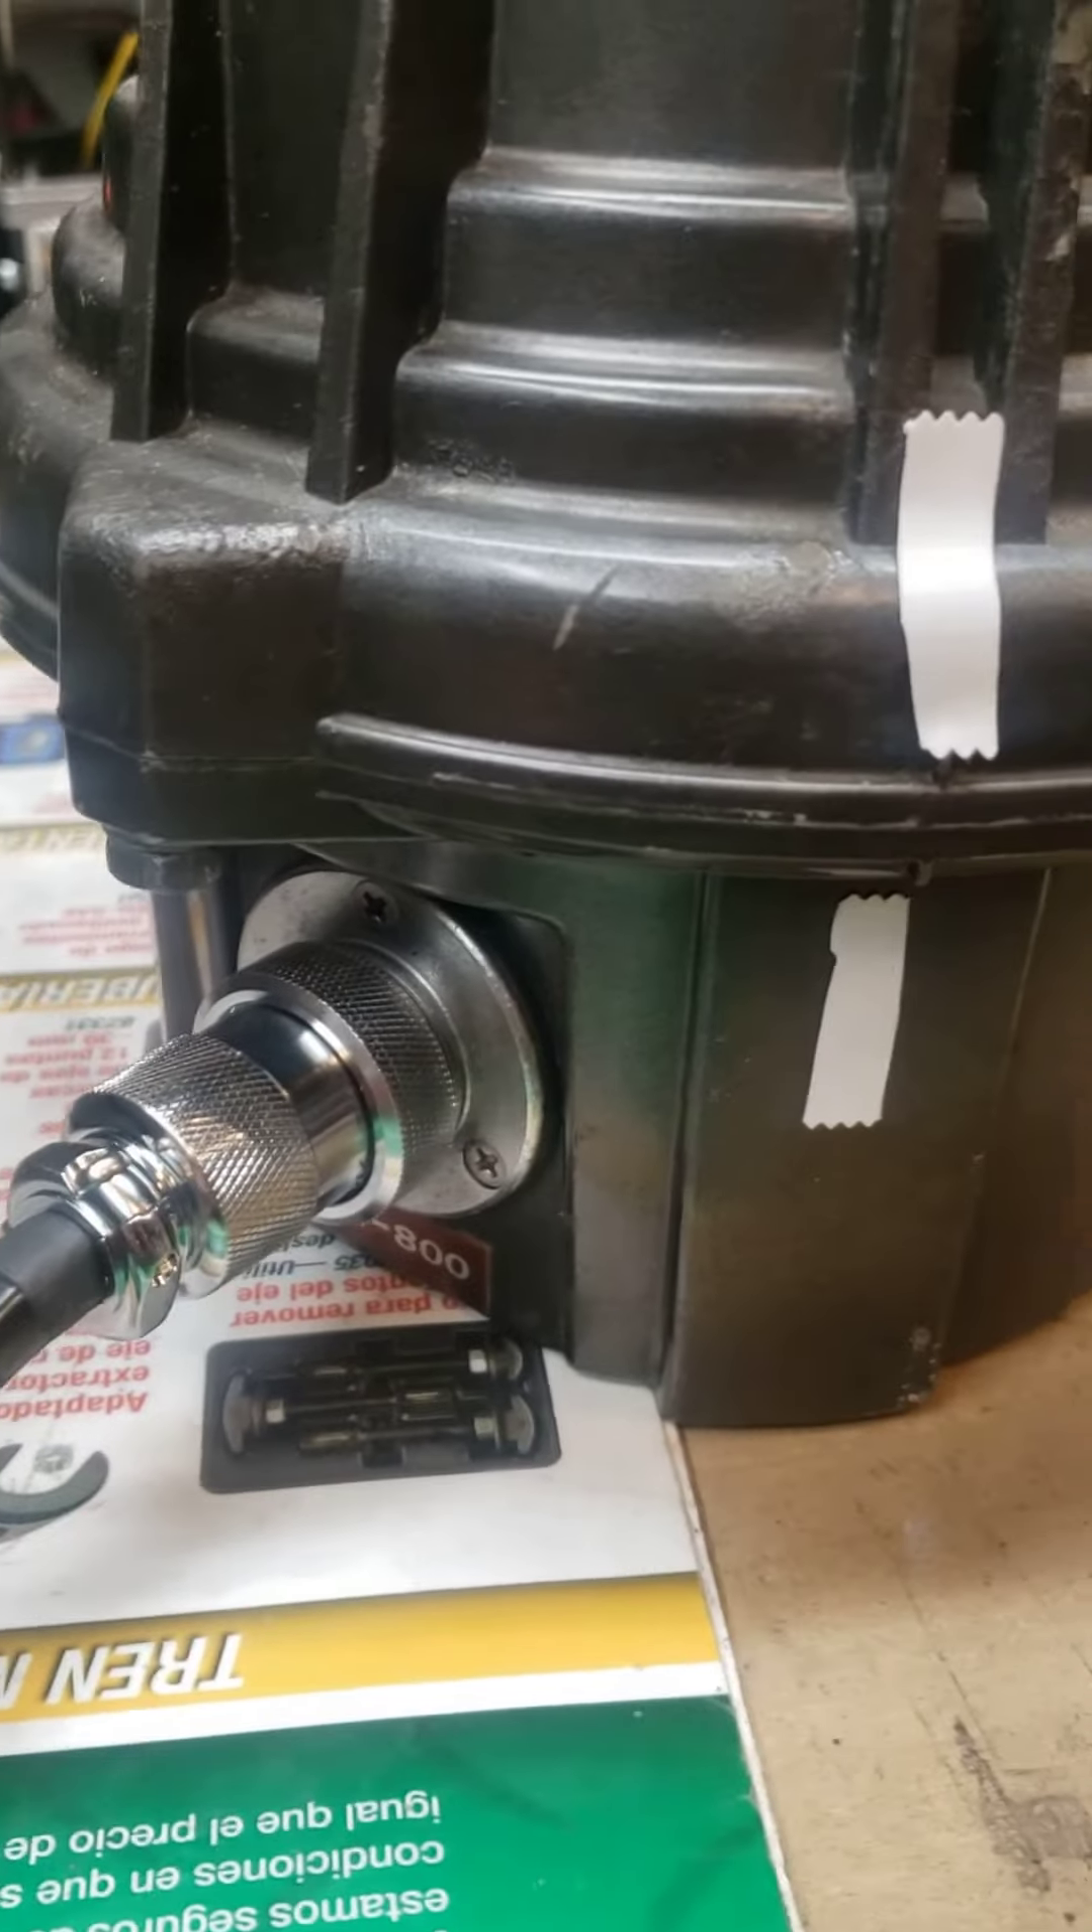Anyway, instructions say to rotate it to the left until the marks line up right above the connector, and as you can see, the marks don't line up. There's the mark right there.